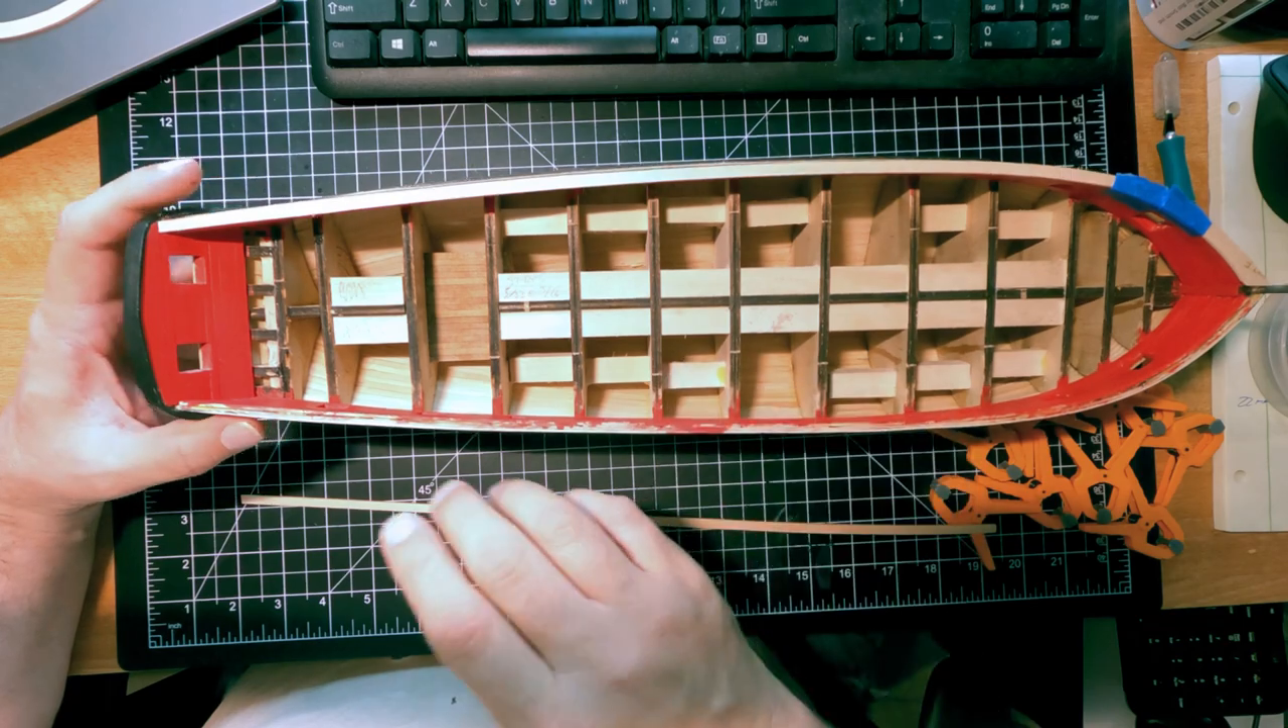I already have this cap rail on.